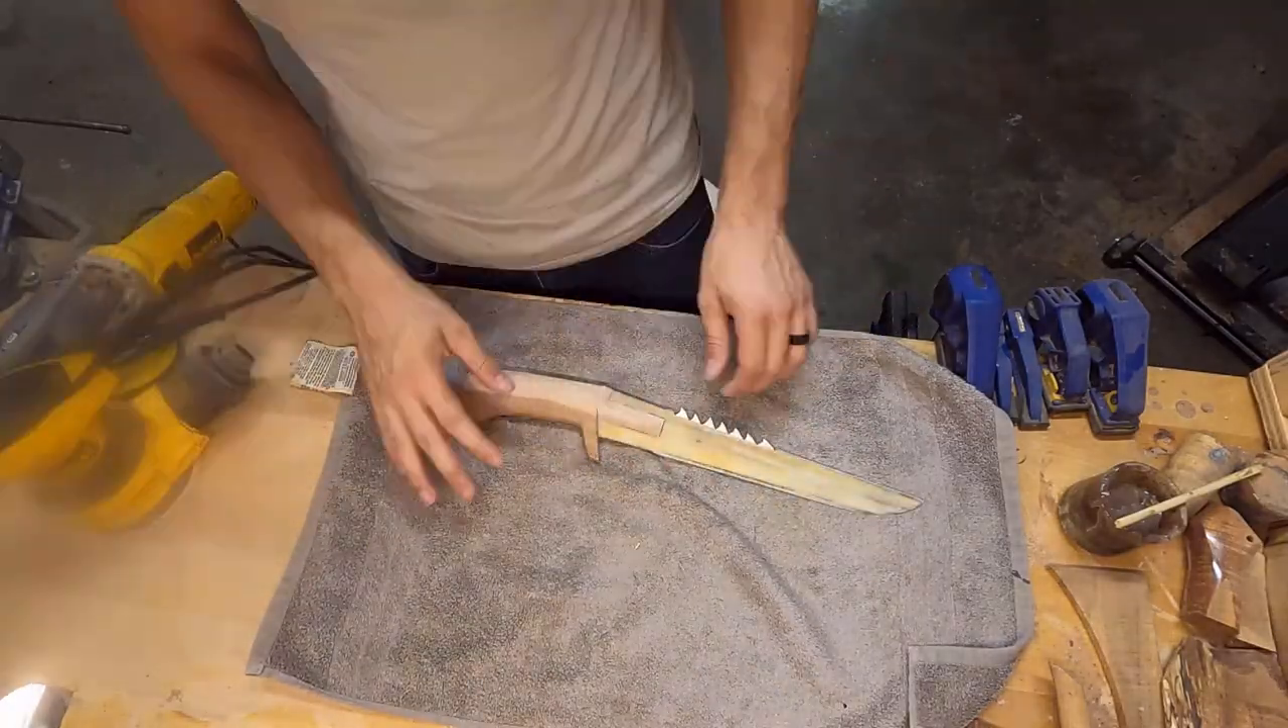The blade is lining up with the handle.